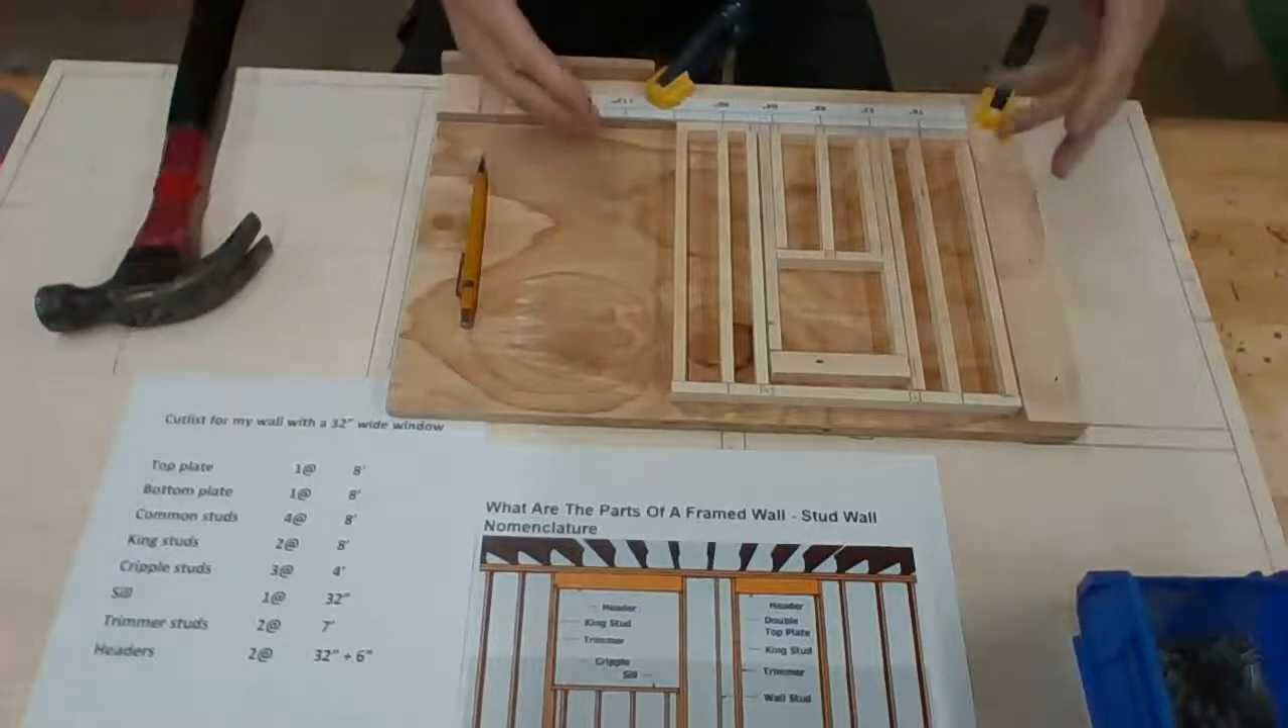I put two clamps on here just to hold this in place for me while I'm working on this.